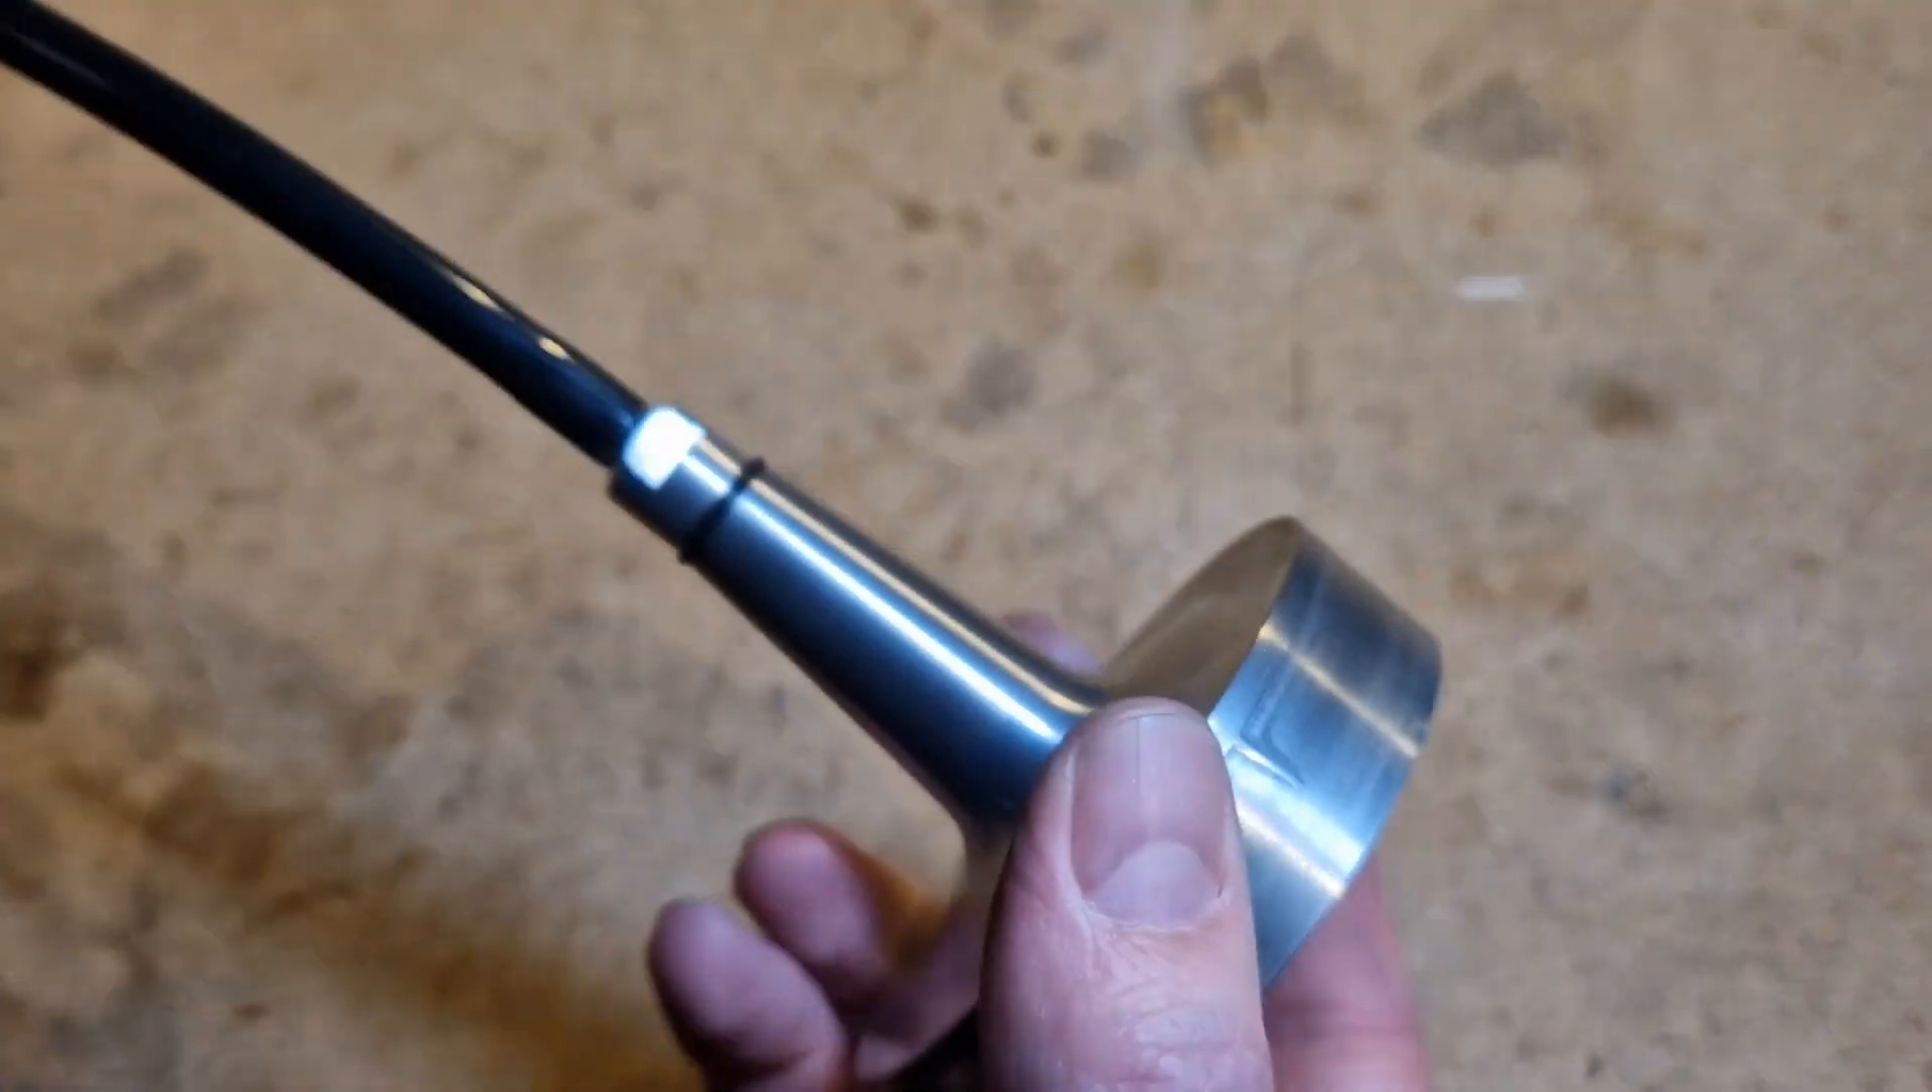So on the small end the tube is 4 mm in diameter and the rubber tube of course fits over it.